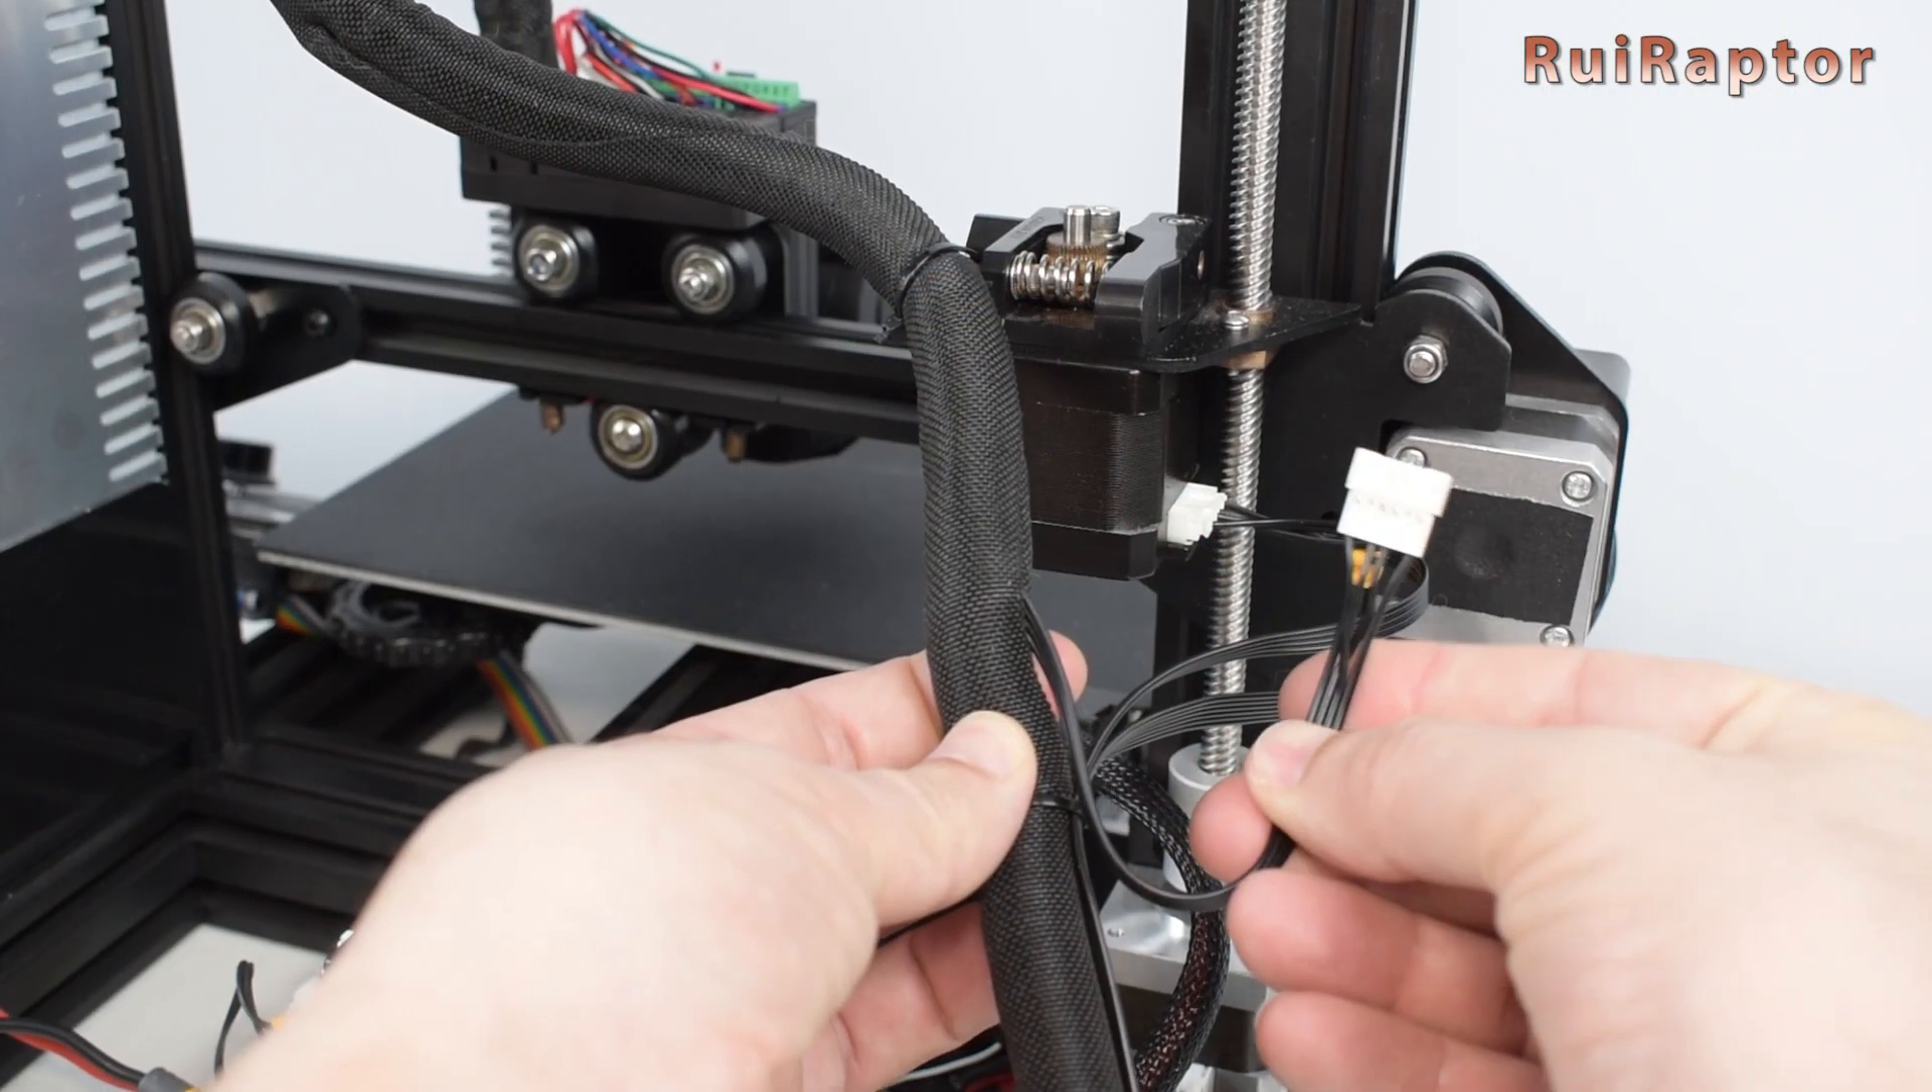All we need to do is connect the extruder stepper motor cable and it's ready.